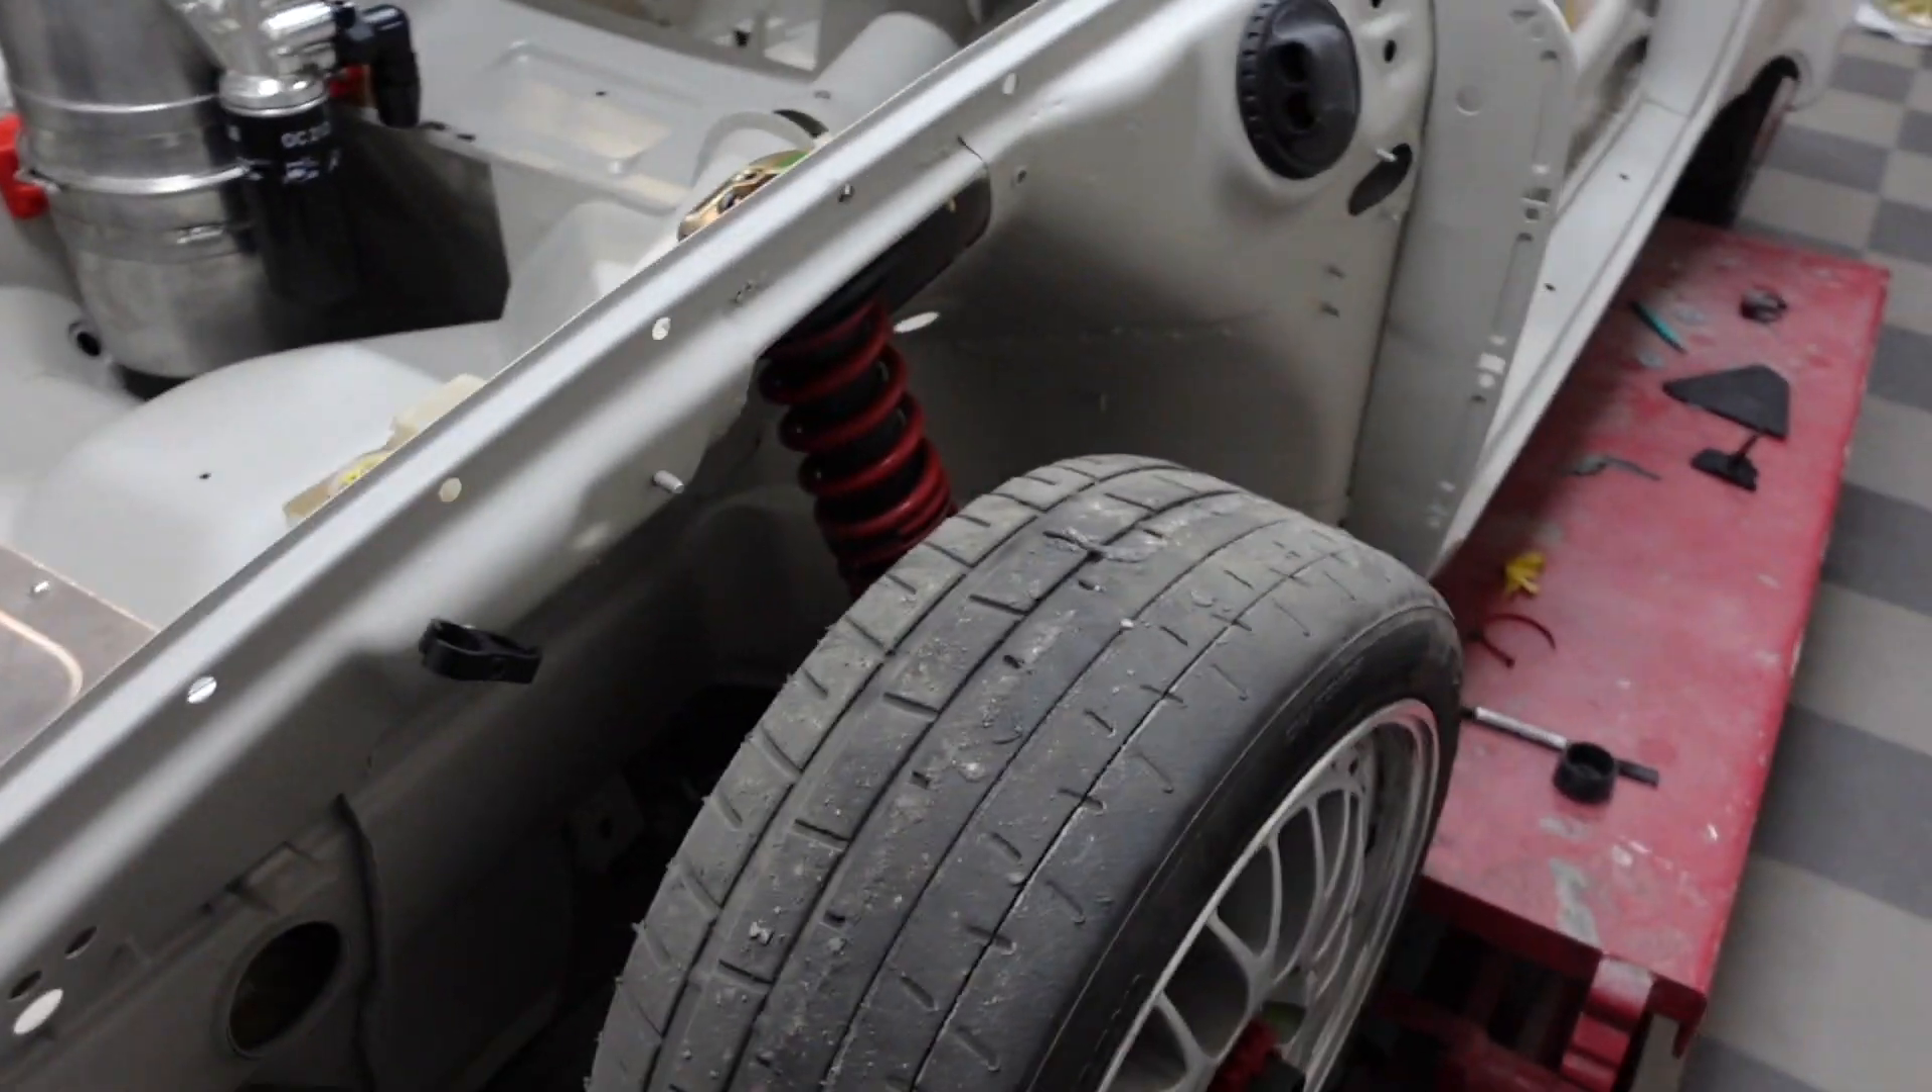Over on this side, we see that there's a fender missing, that's okay.